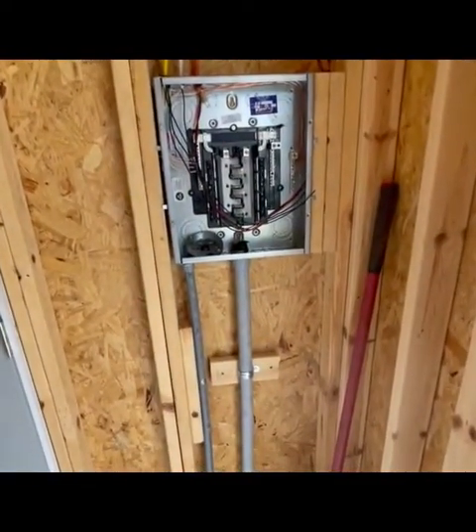Electrical rough-in has been done so there's the panel.